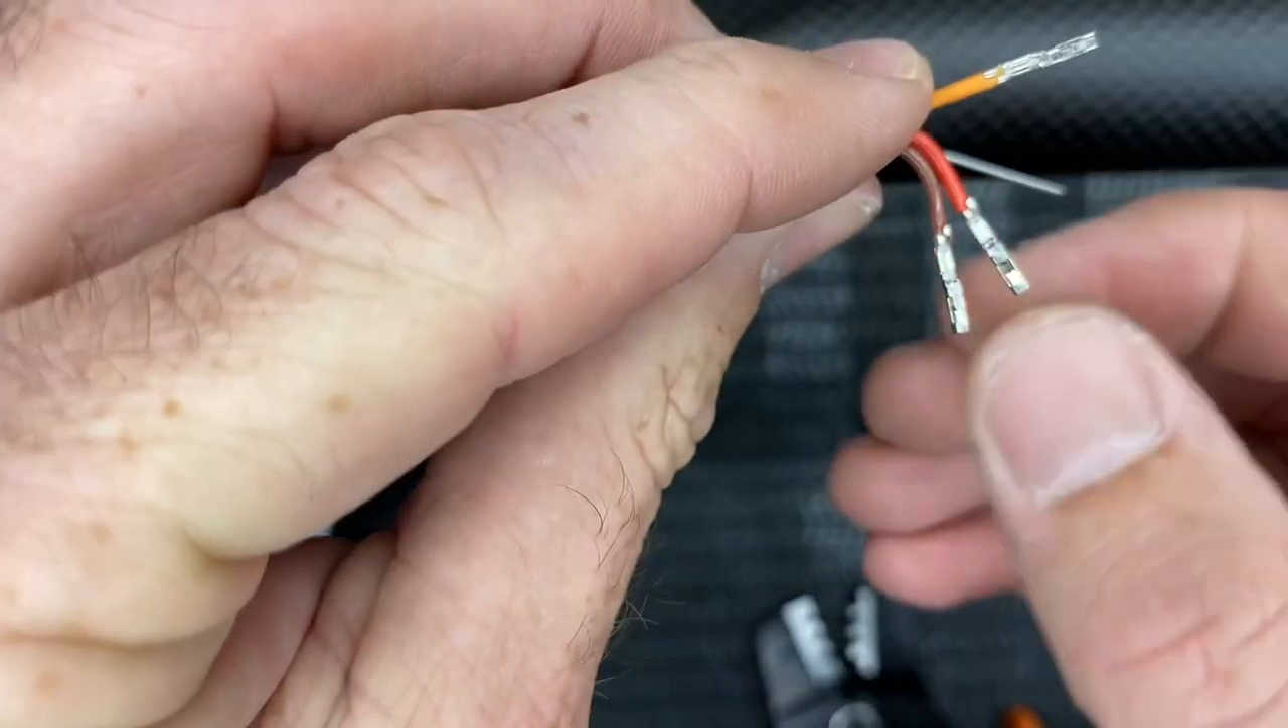So now we have all three of our servo ends crimped down.